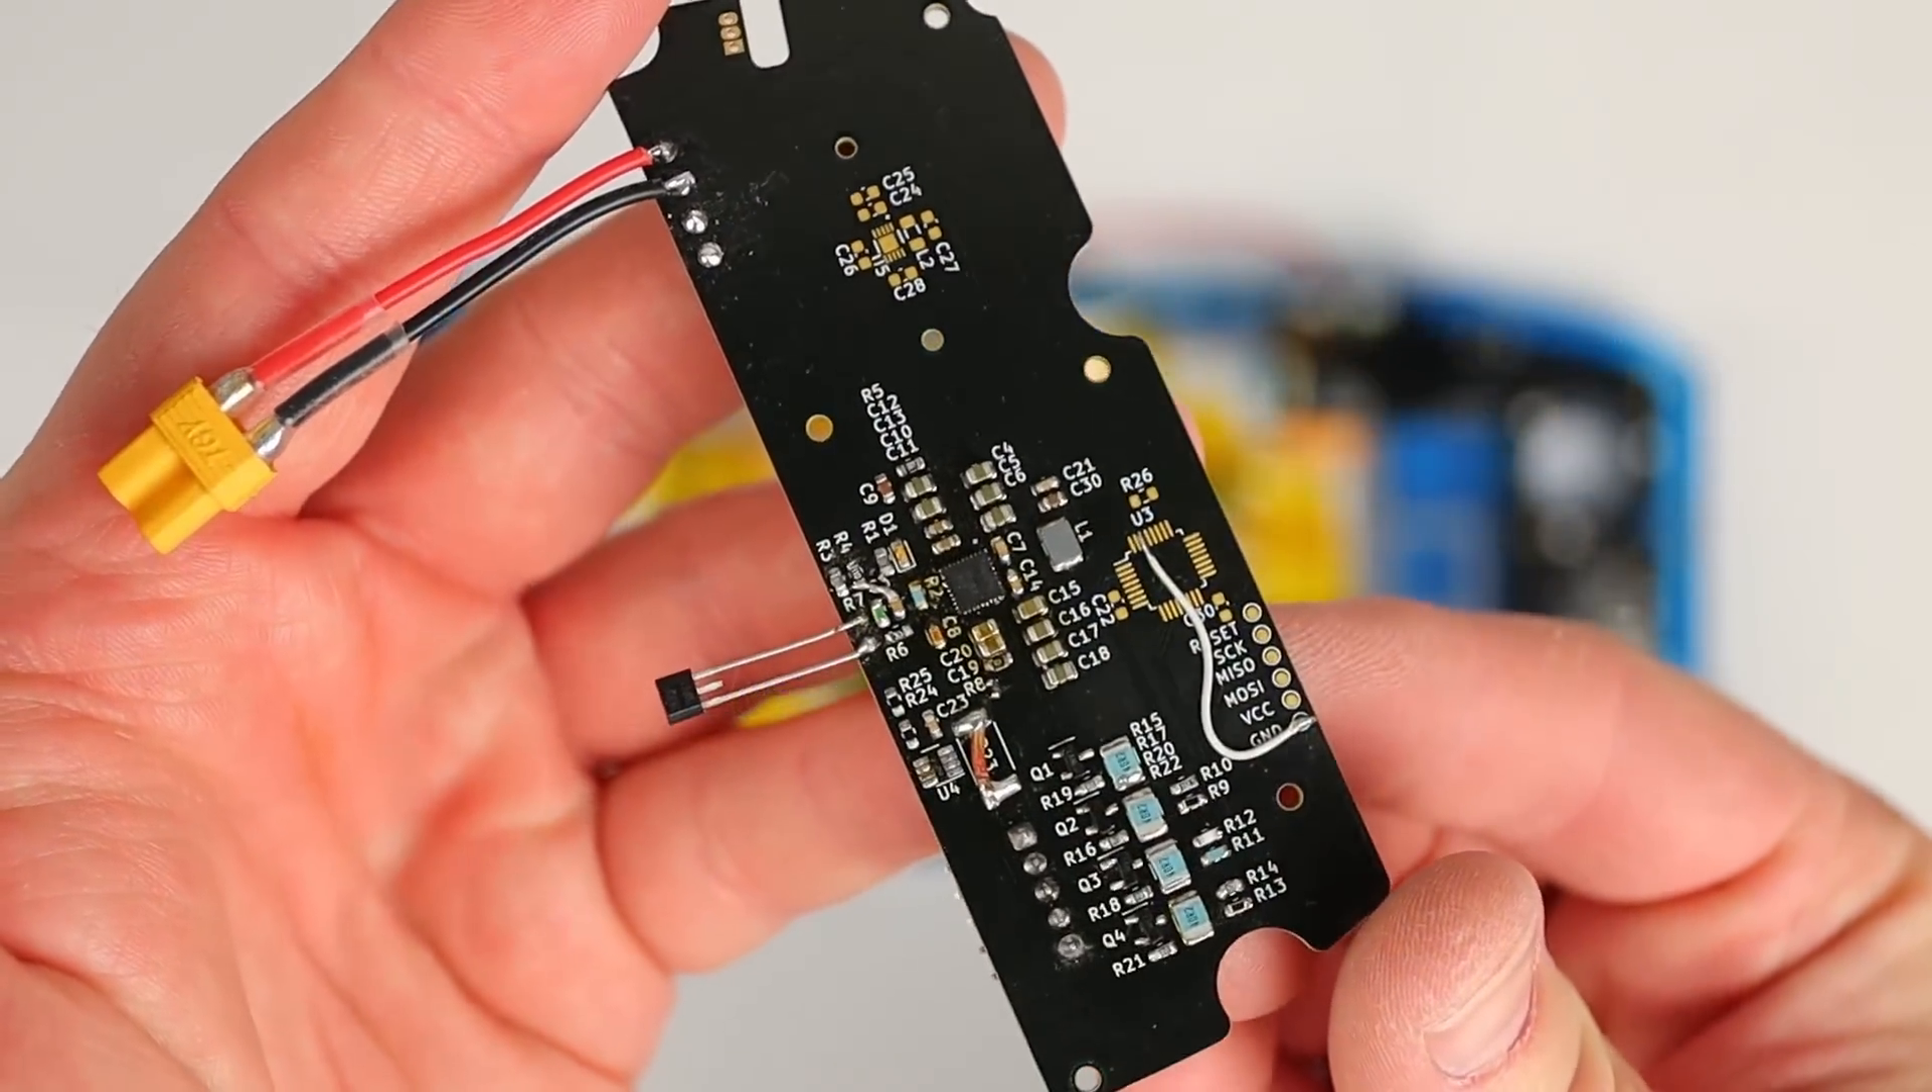I've also pre-soldered some wires with an XT30 connector to the outgoing side of the power management board.